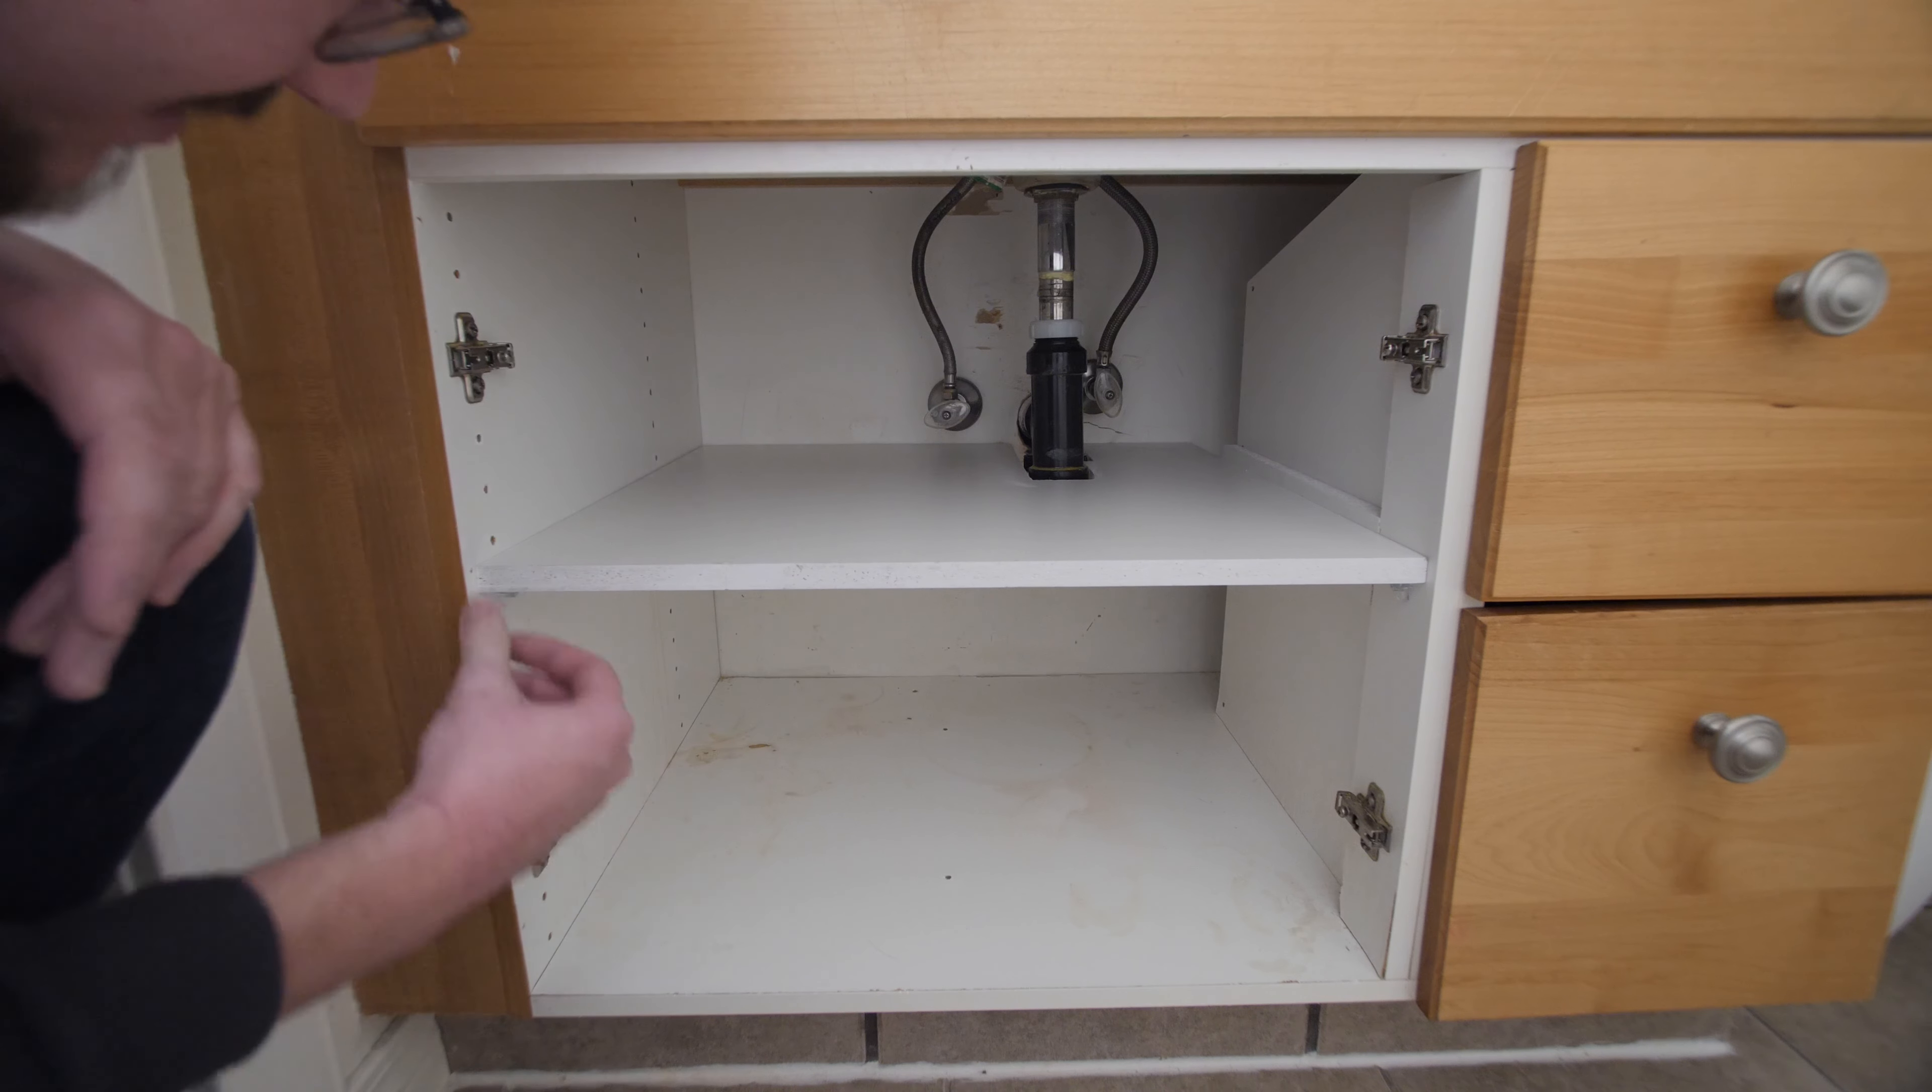Once we got the shelf pins in there, we can actually start fitting the shelf in there. Fits in there quite well.